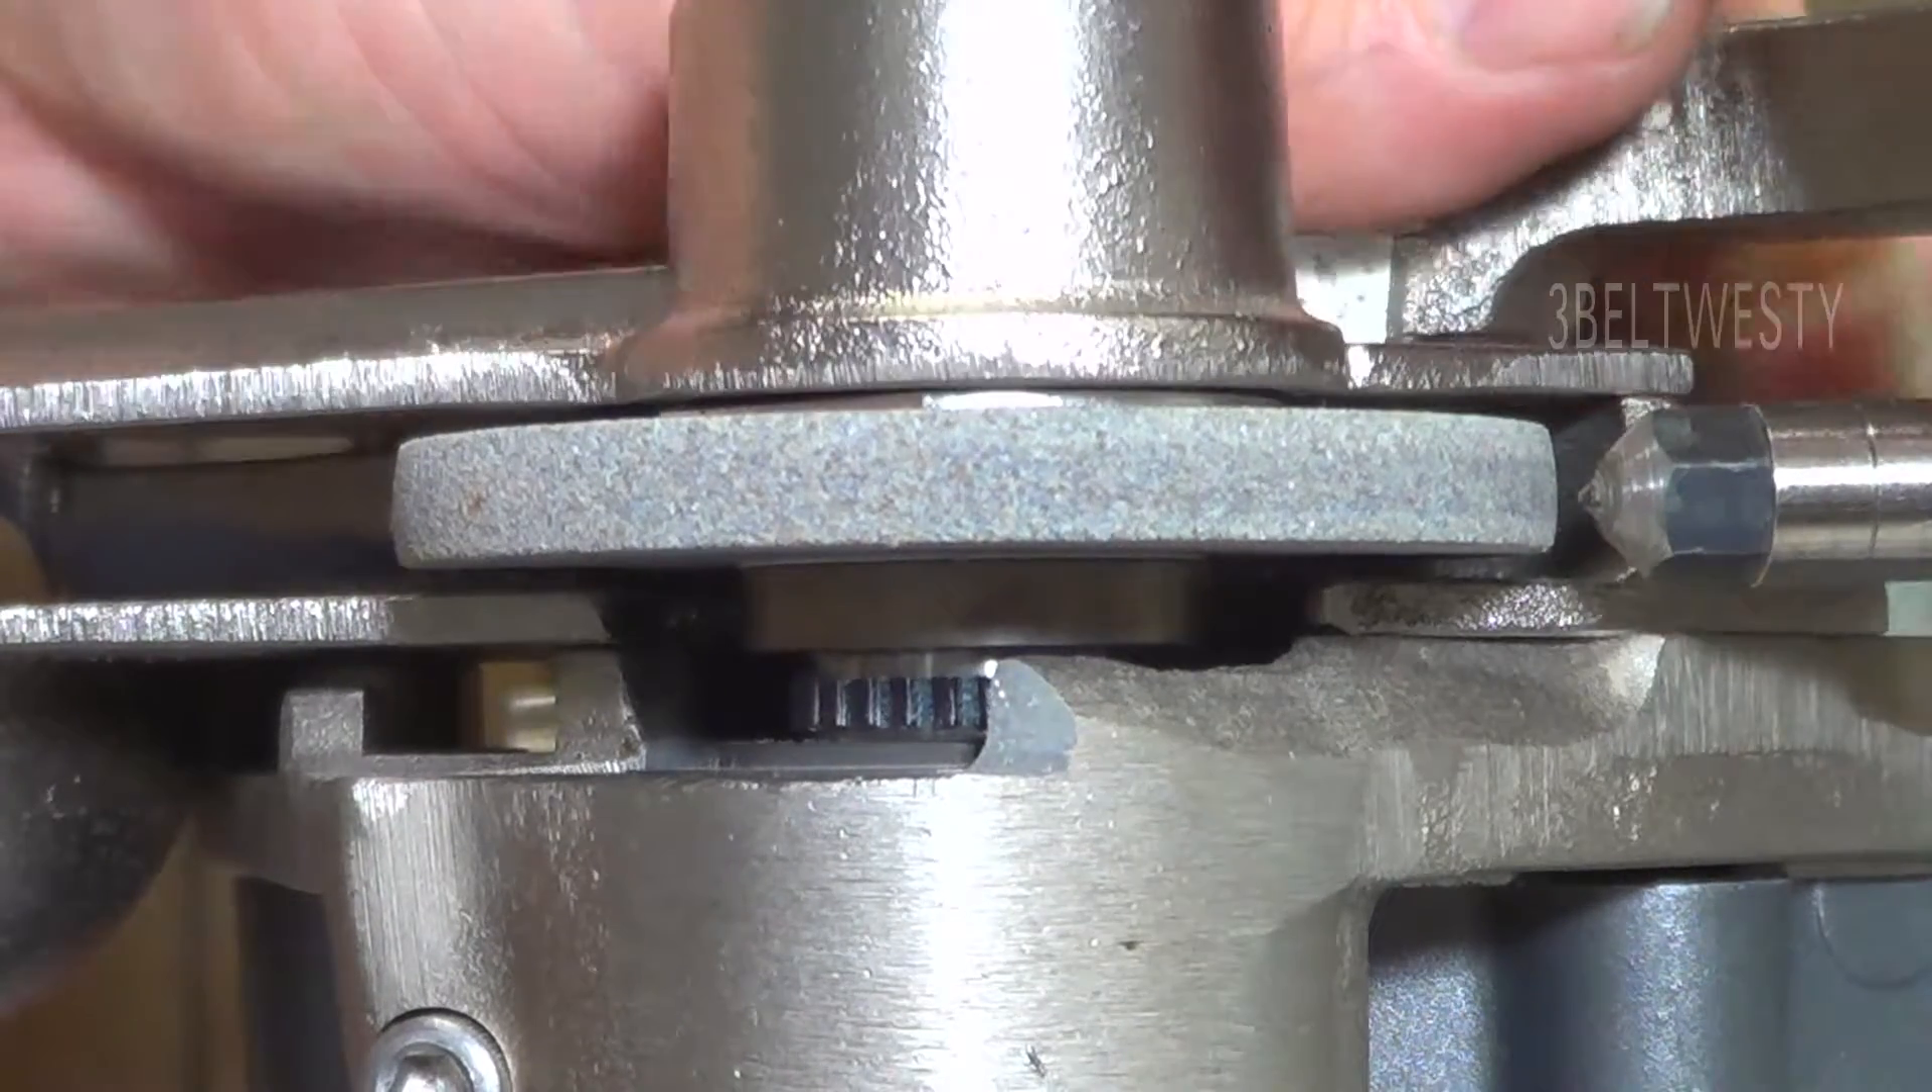Now when I put the diamond dresser on here it lo and behold will hit the equator of the grind wheel just where it should be.